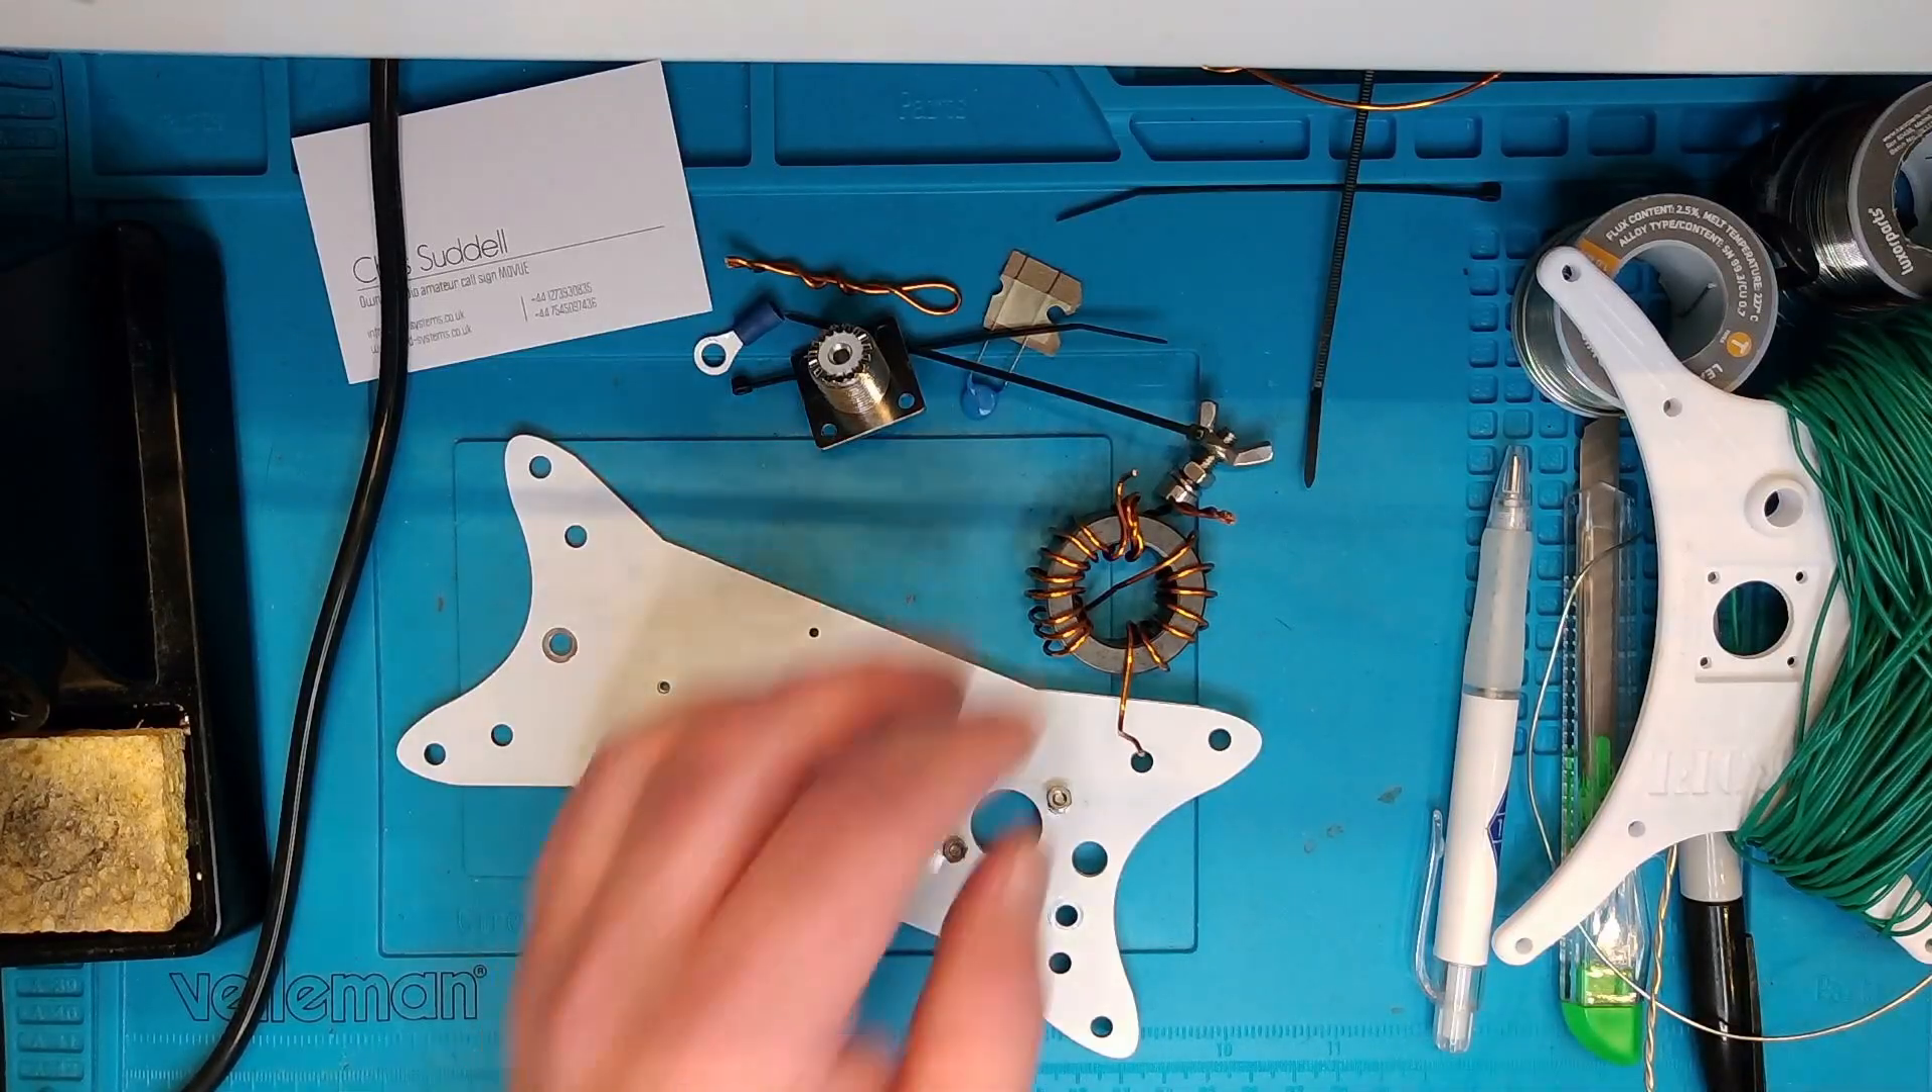So, I've wrapped the toroid. Not particularly well, but it's wrapped.